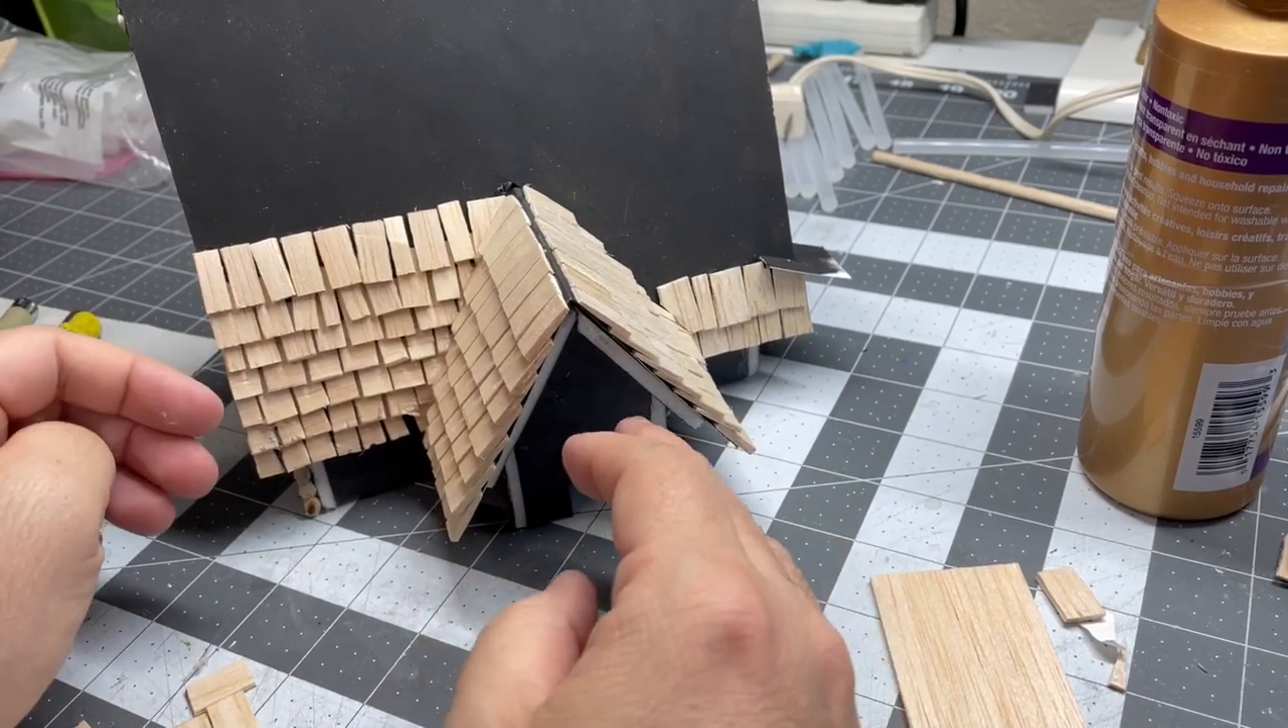Alright, so here's just a quick update of where I'm at. You can see I've got some shingles going here.